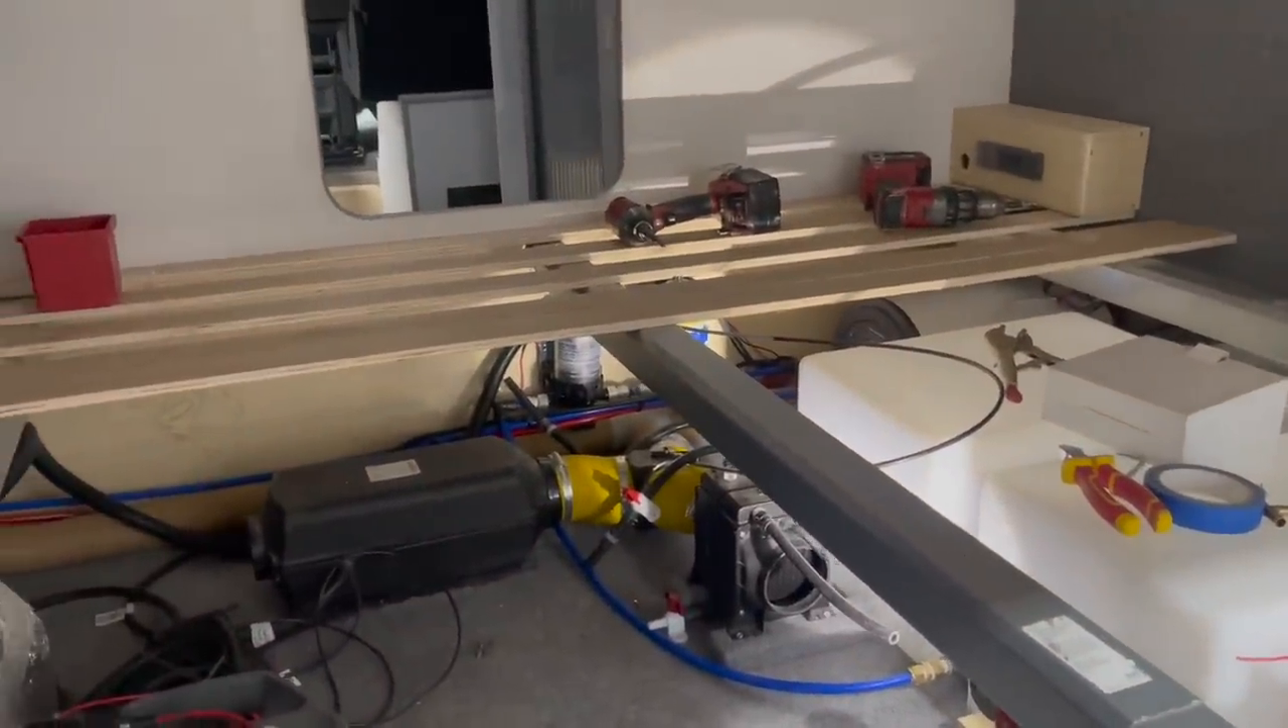So Stu's just started putting the slats in by there for the kids' beds.